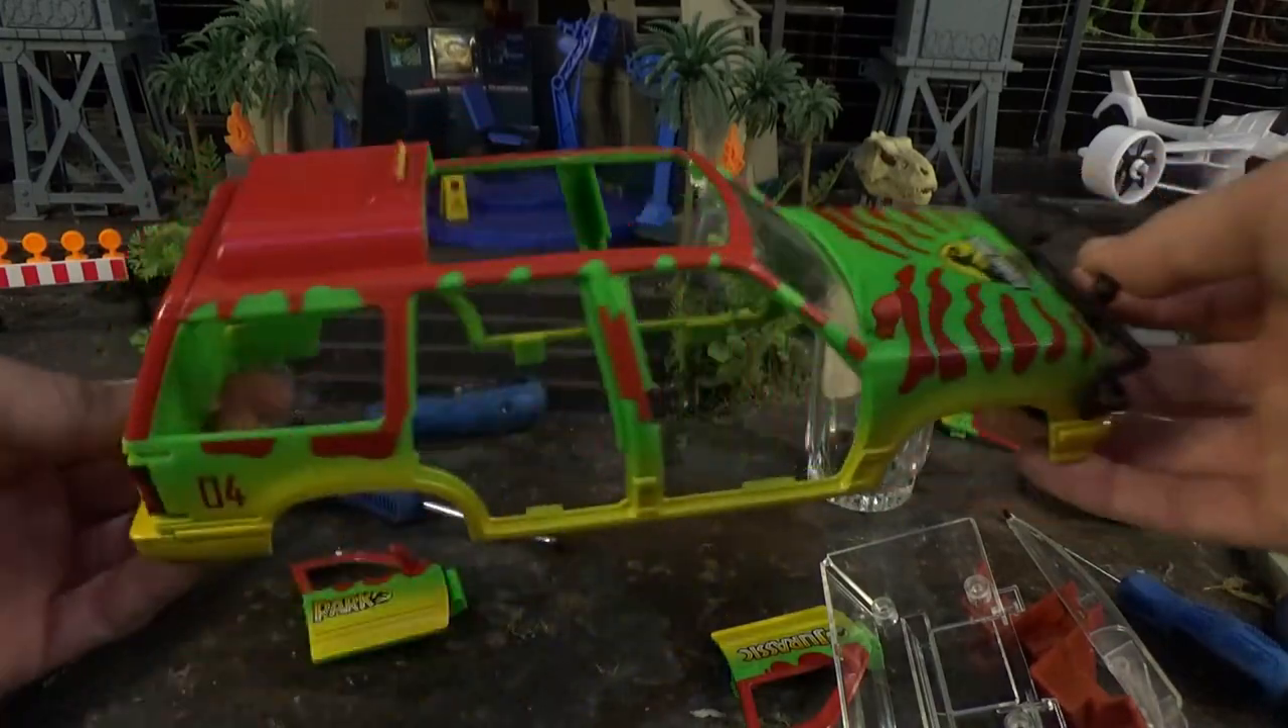And there you have it. The Explorer is disassembled.